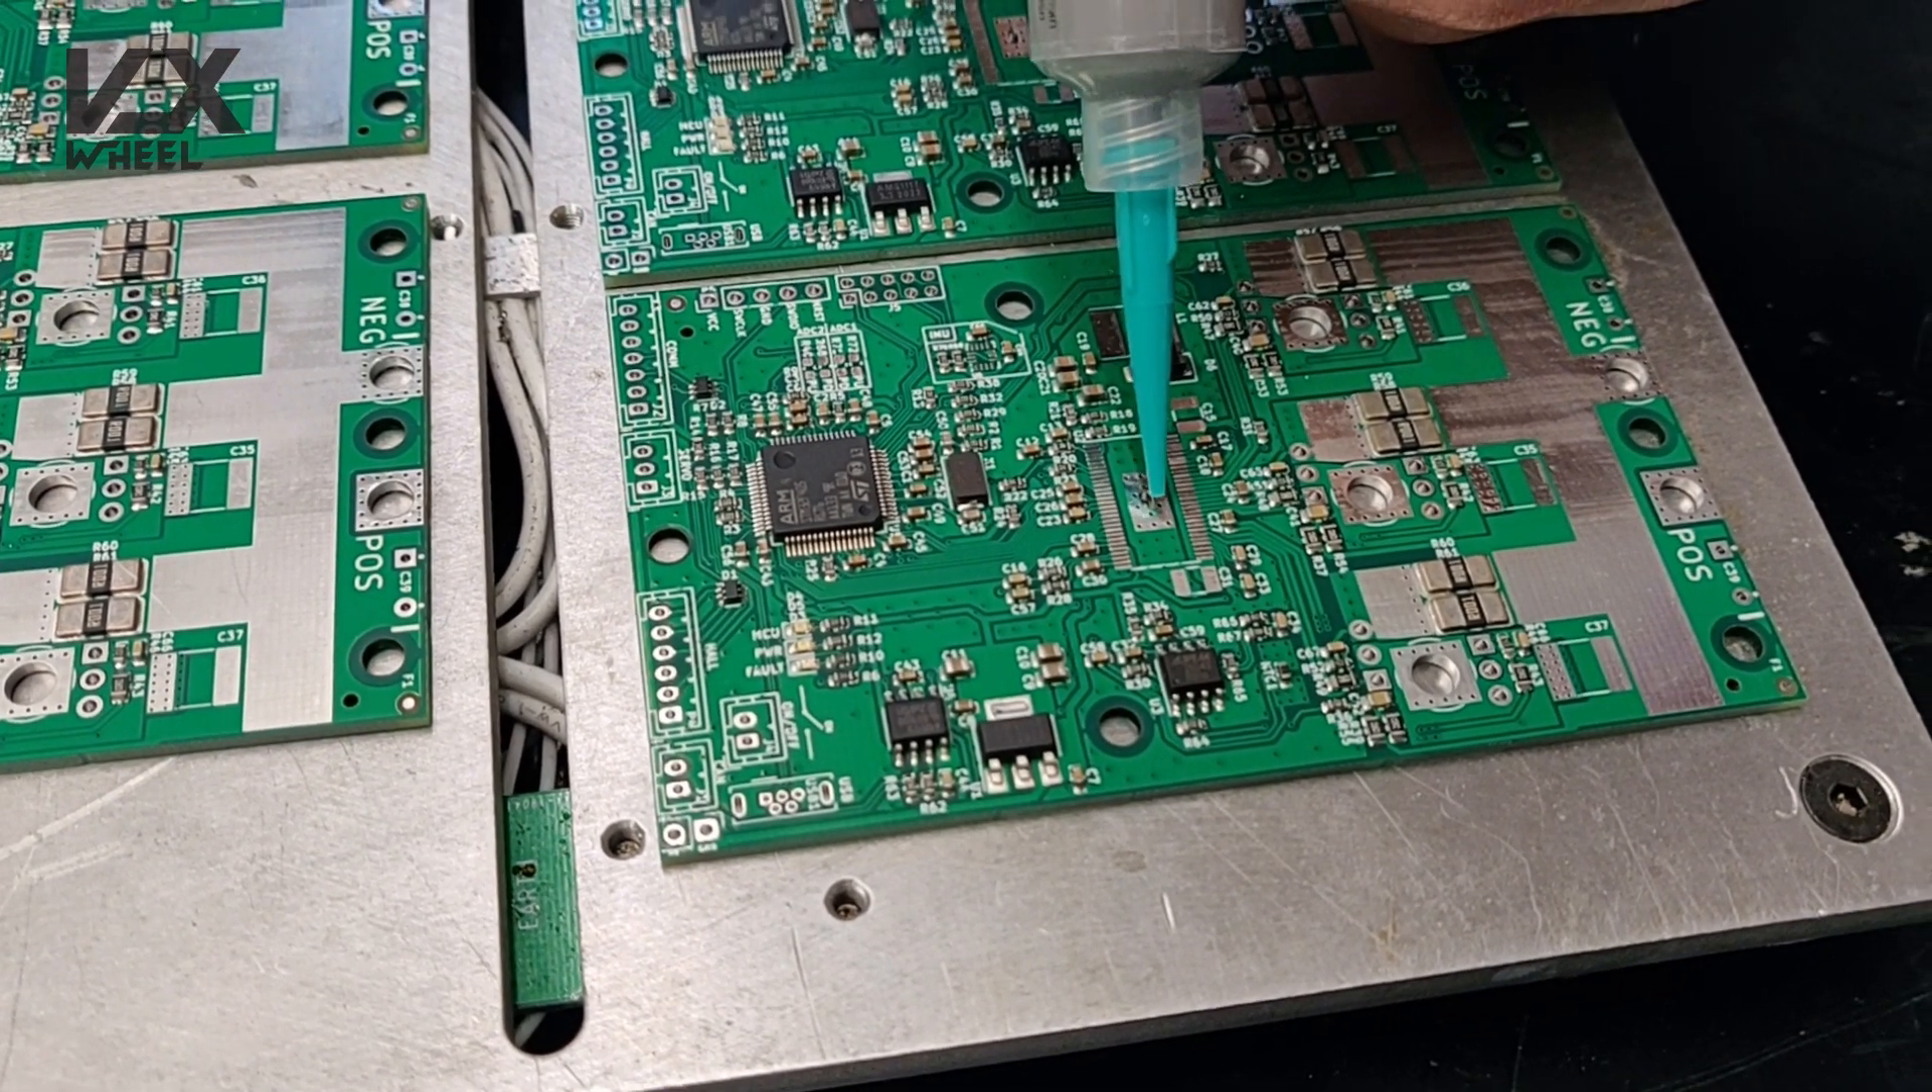Not all components are installed, but most of the small ones are.